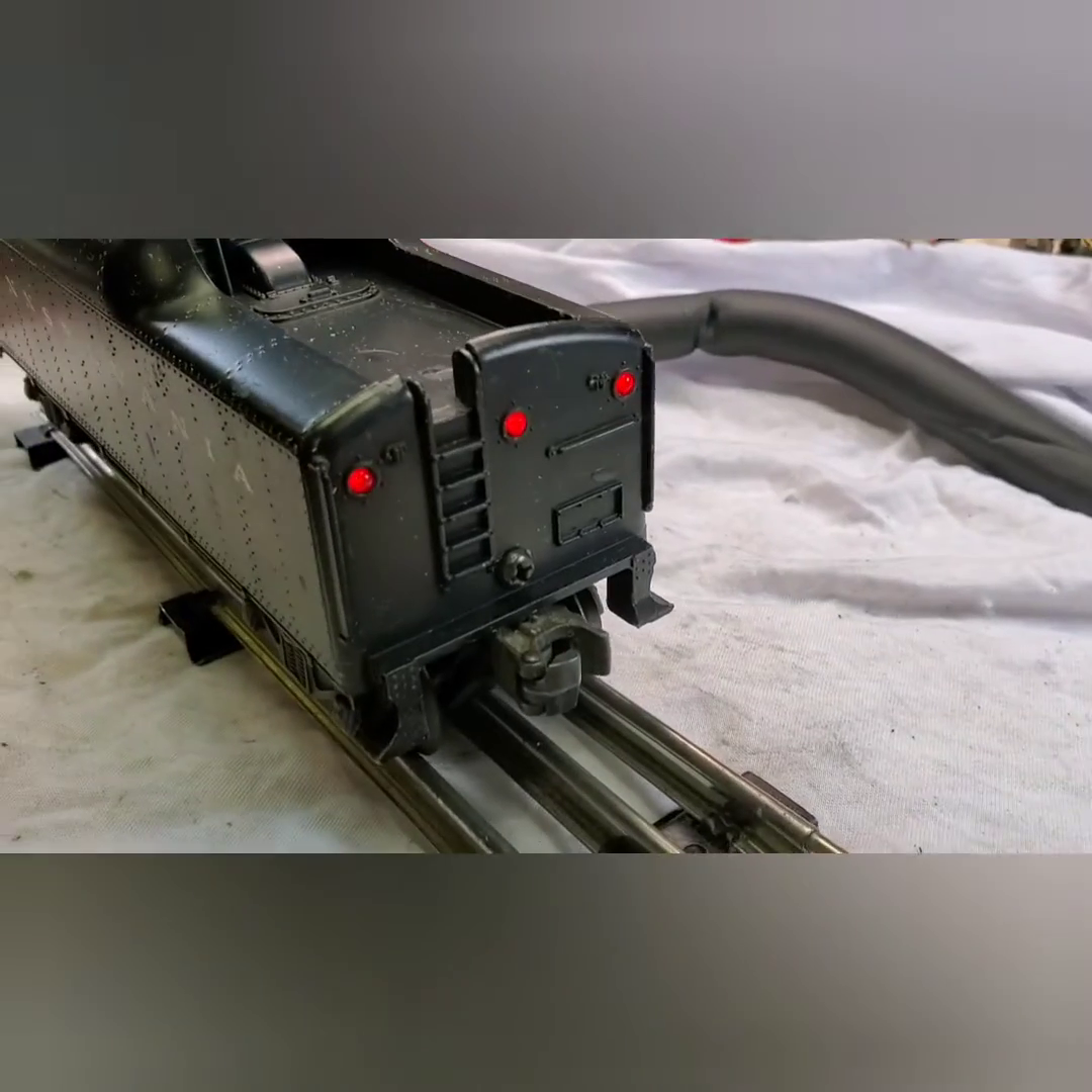We added three LED lights in the back.